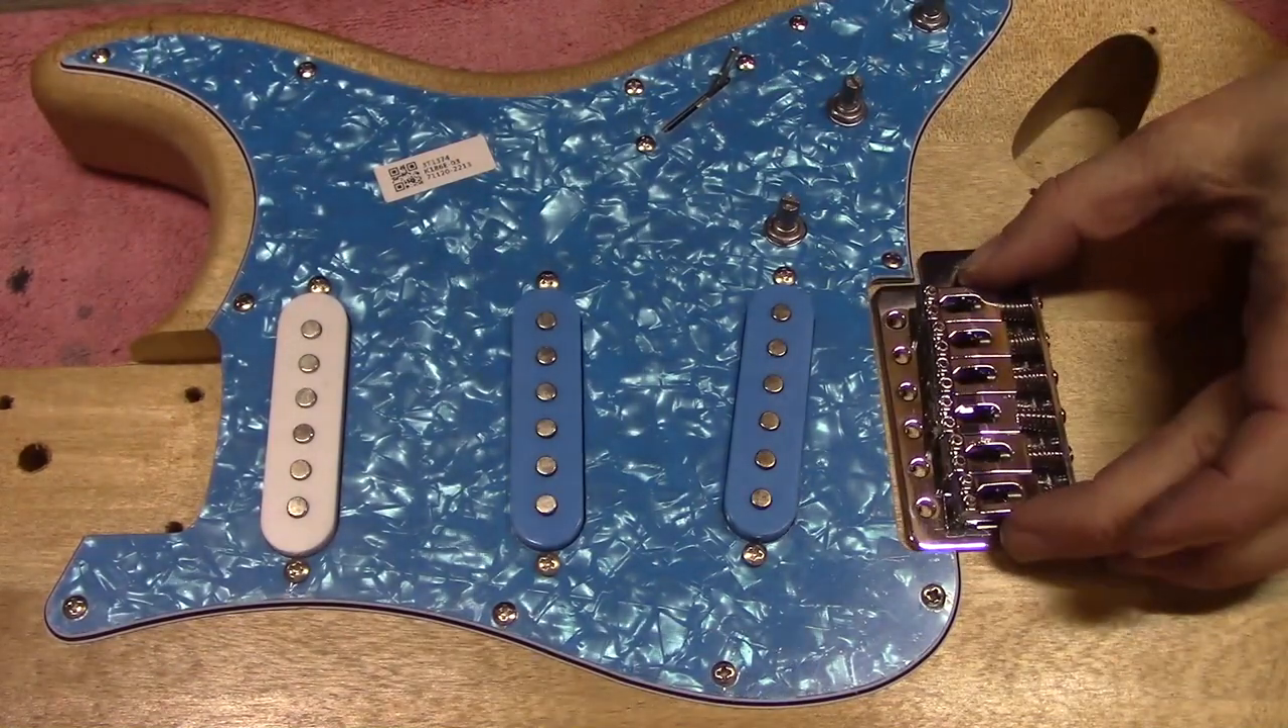There's our scratch plate in place and thankfully all the holes lined up for the screws to hold it in and just popping the bridge in and it's a good line up.